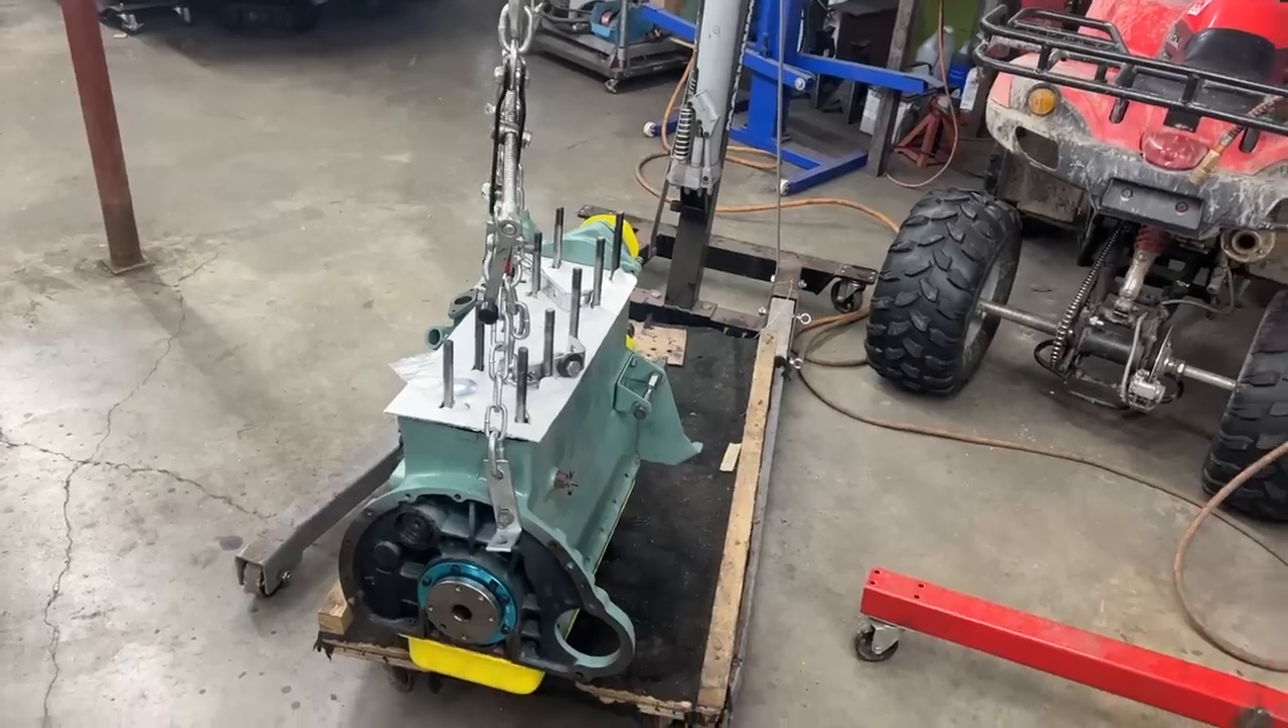Okay so we have the engine off the stand now we have it on this cart where we're going to assemble it with the transmission but before that we need to deal with some stuff here in the back.